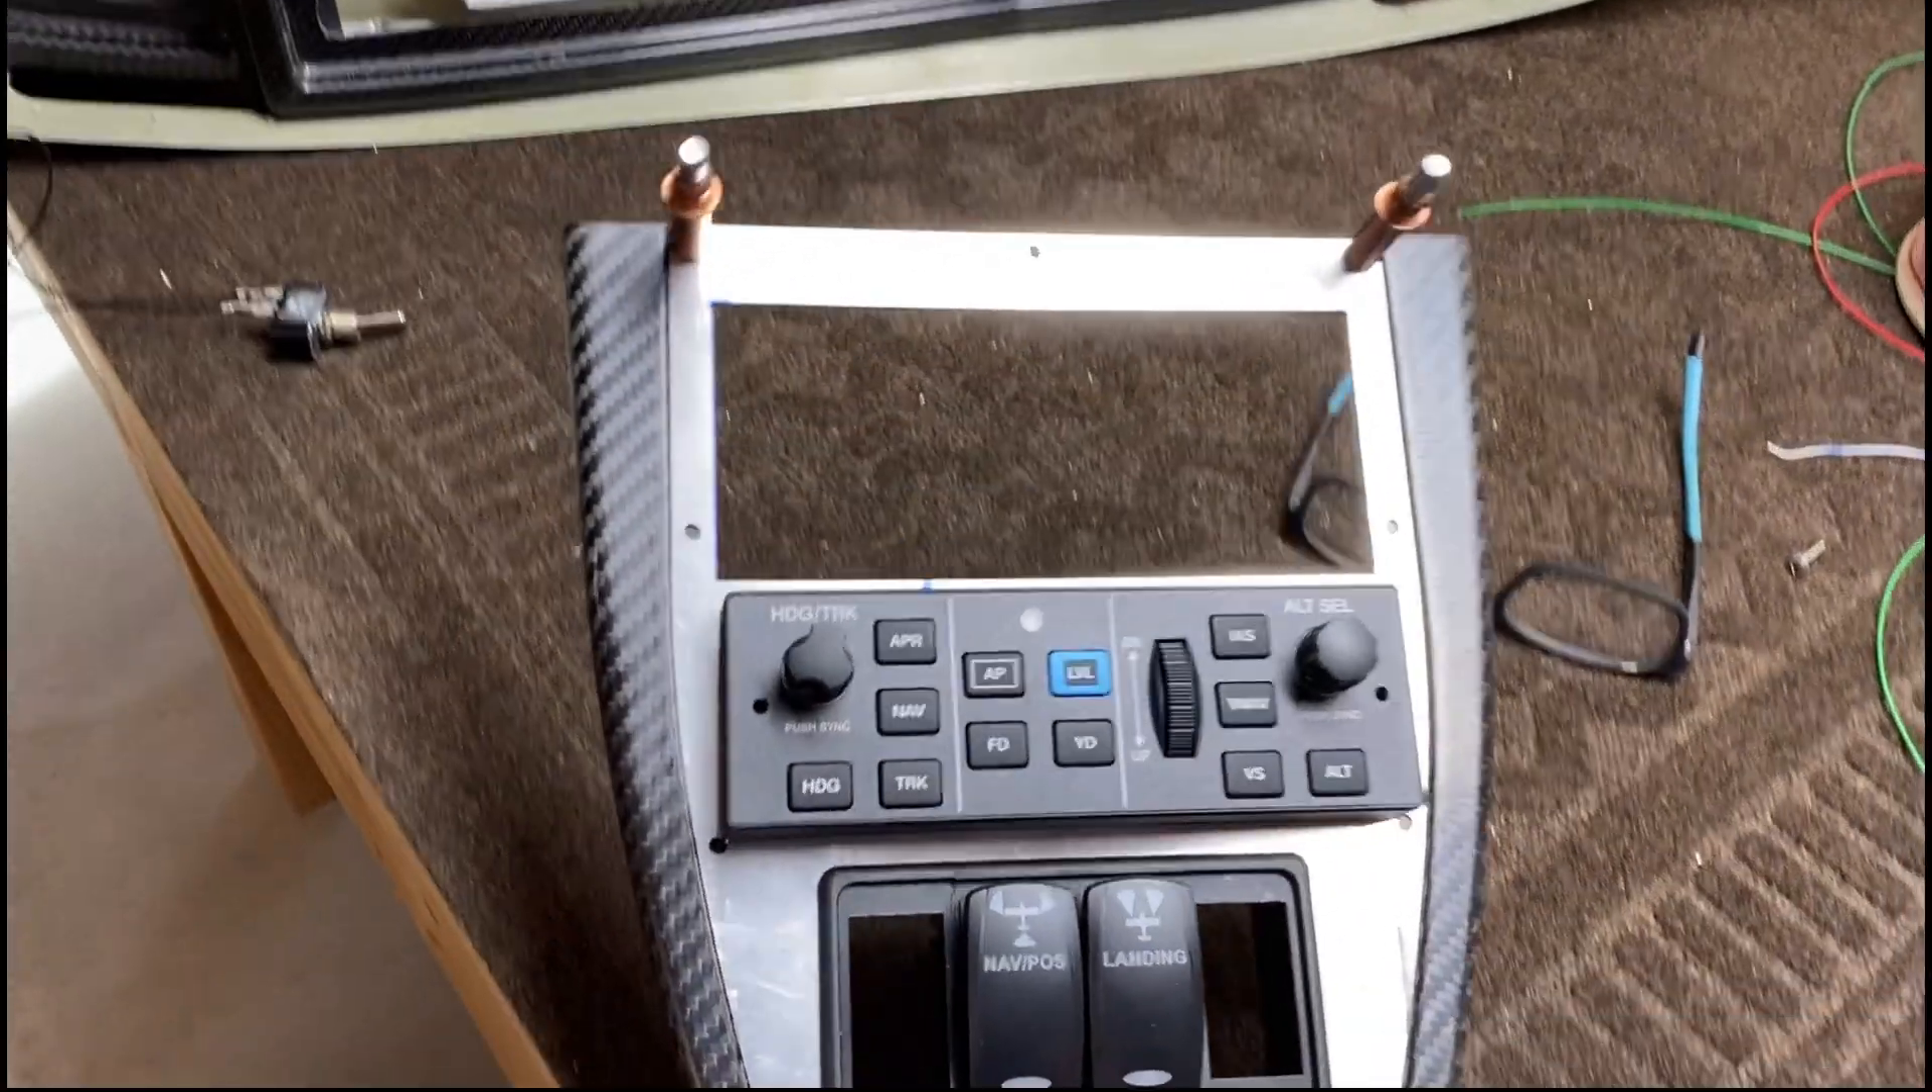The center console piece now I've started putting together.